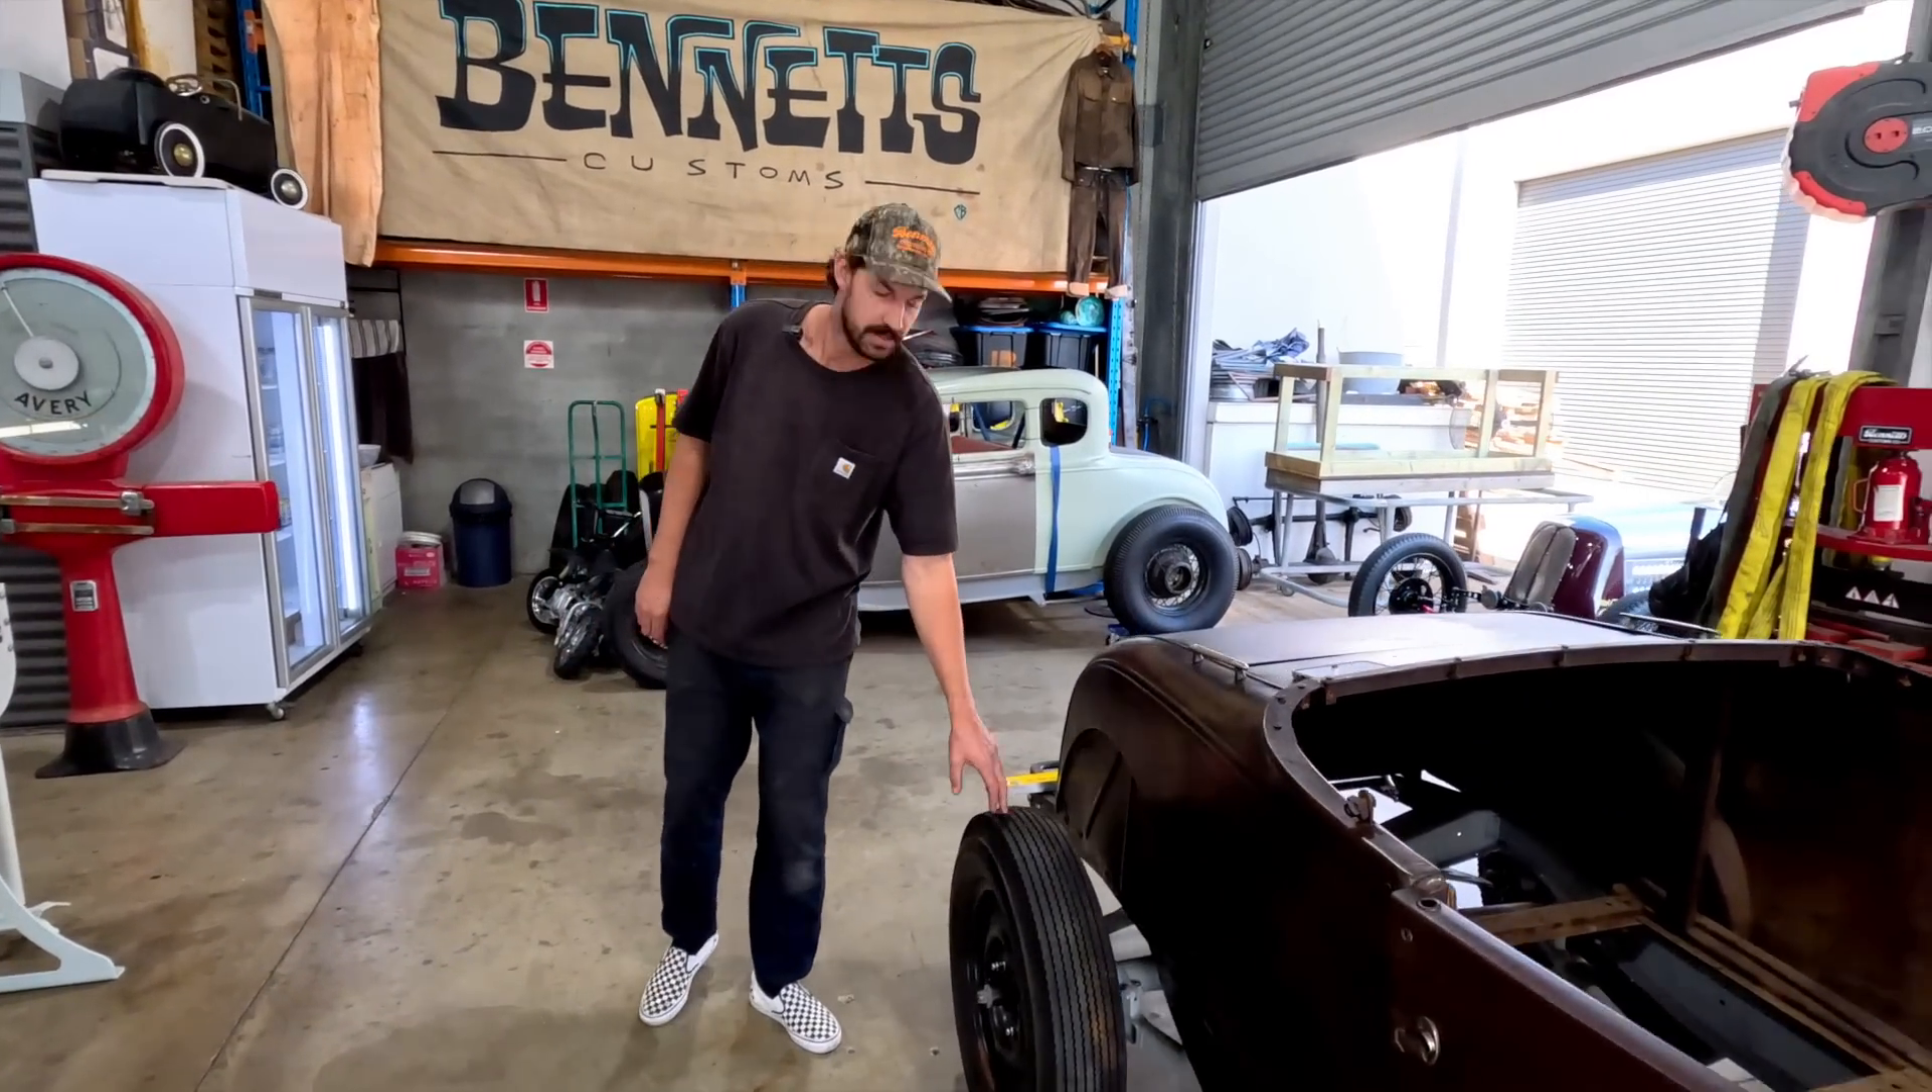I didn't actually film this, but there was nothing really to film other than I've just stuck the hubs on and we have a mock -up tire.